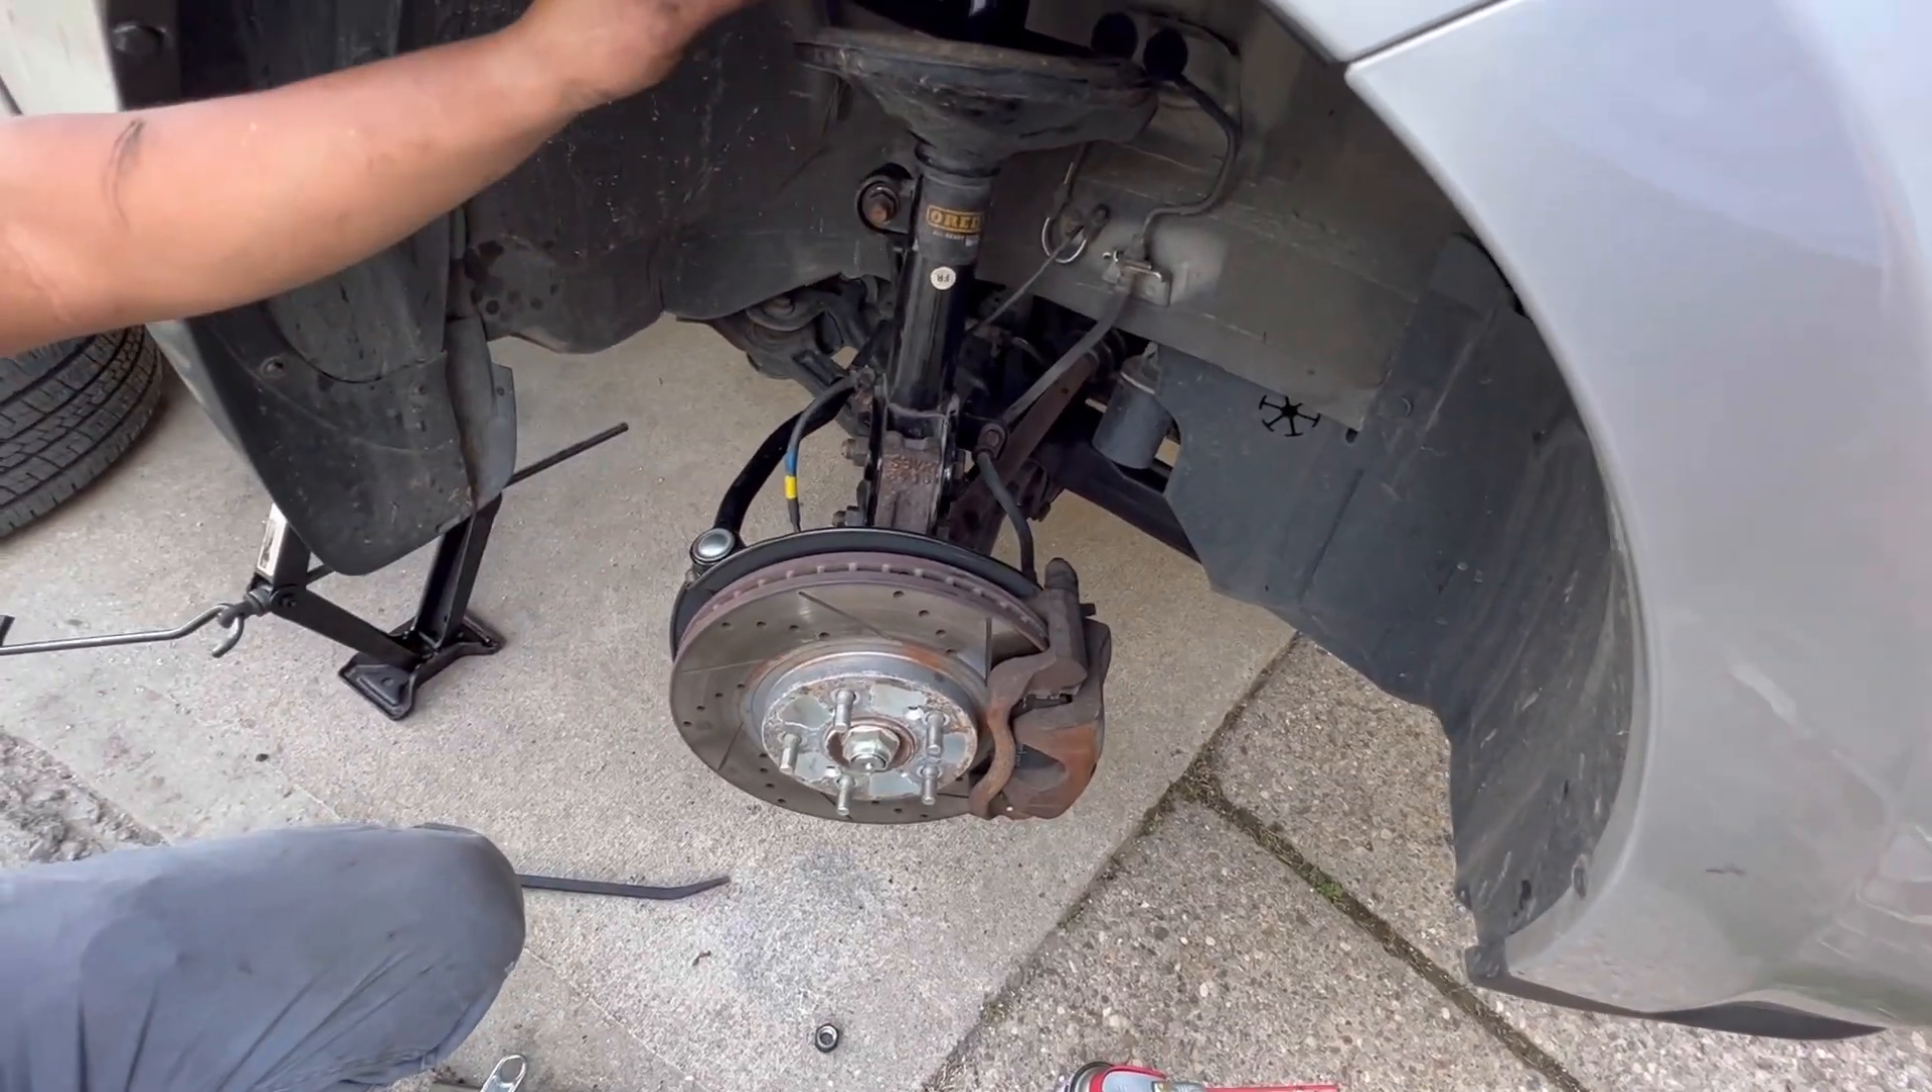Como pueden ver, ya quedó instalado el amortiguador nuevamente.